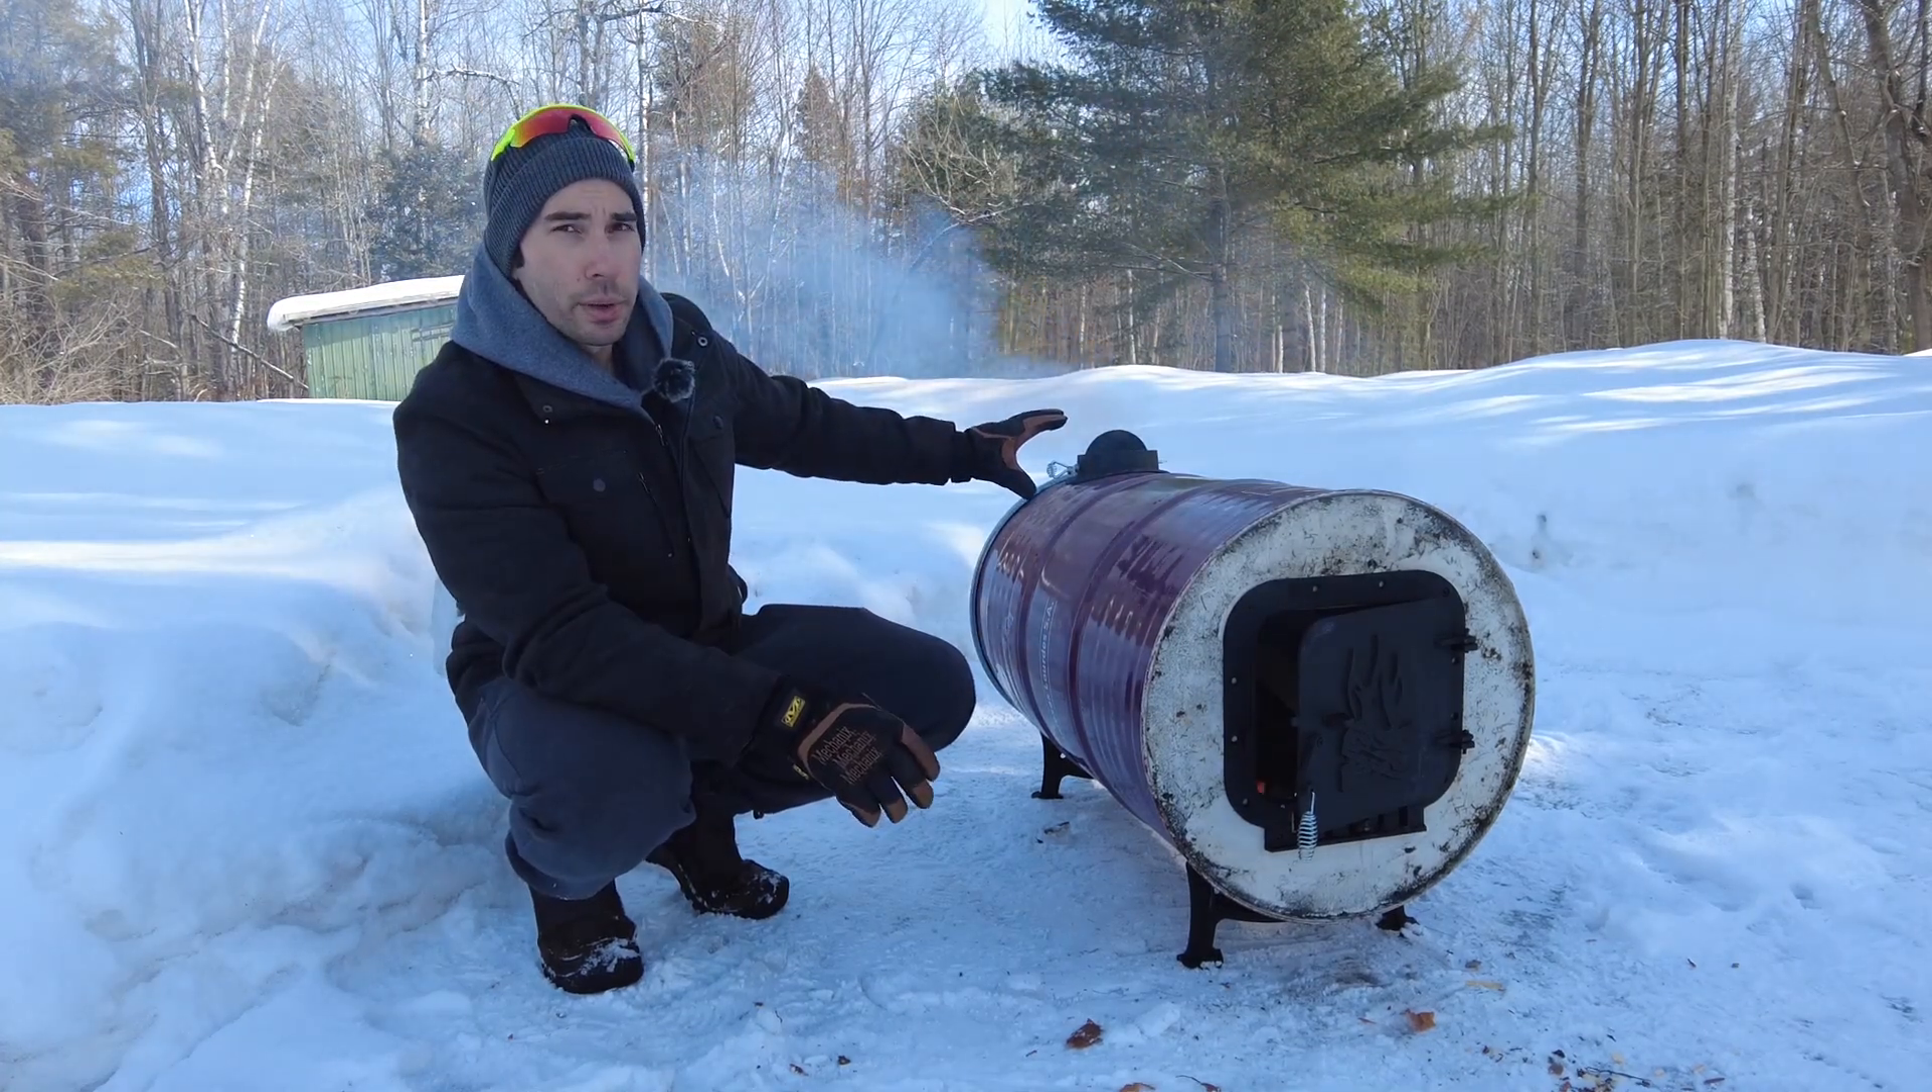The only thing I'm missing is a chimney.